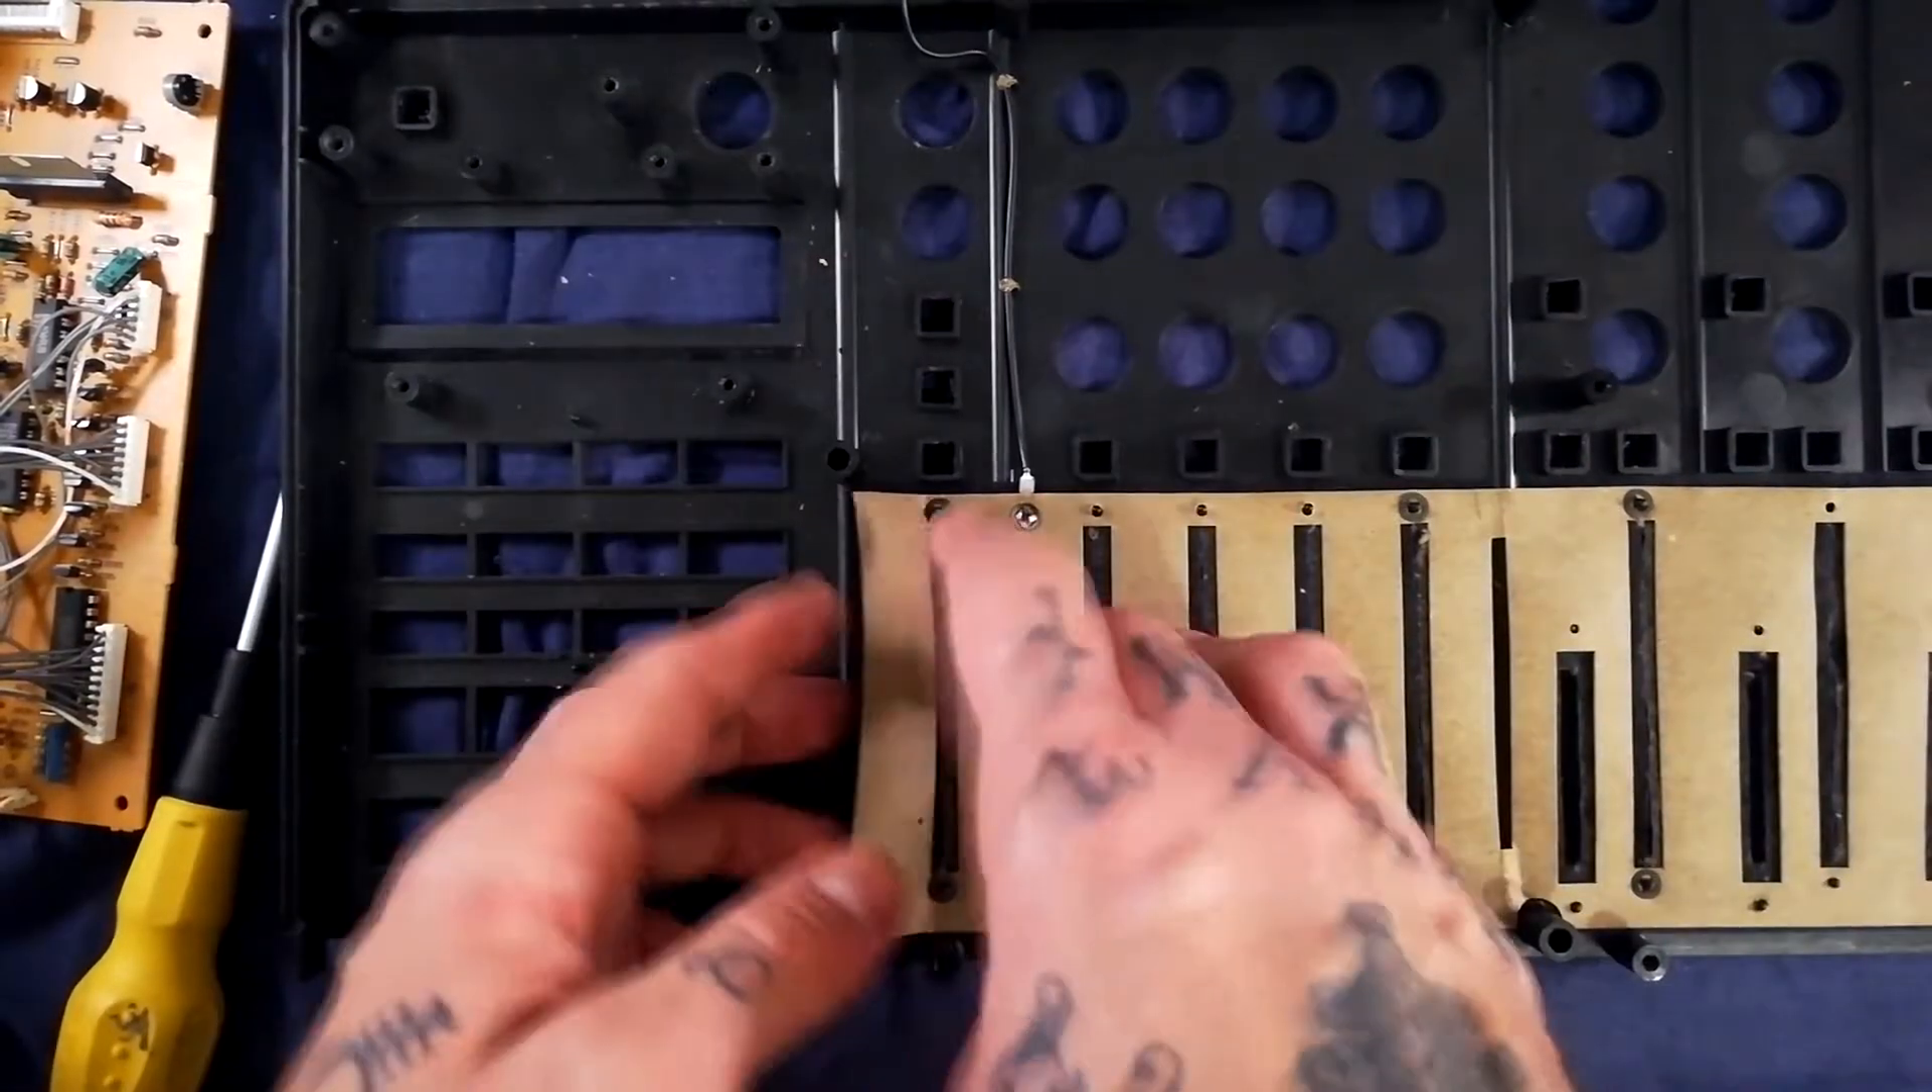So the only thing that's left is to remove this bit of shielding.